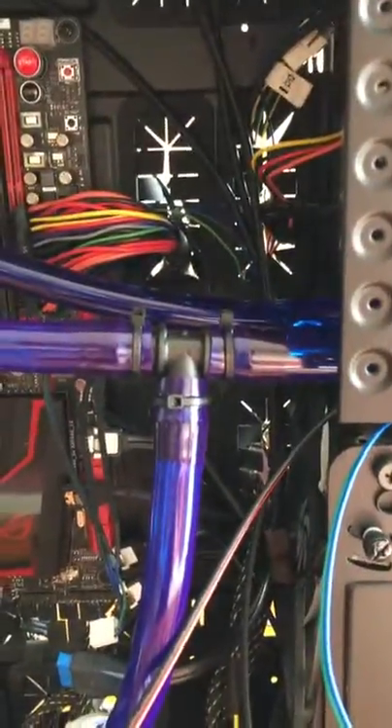OK, that's all installed now. T-piece is all in place.